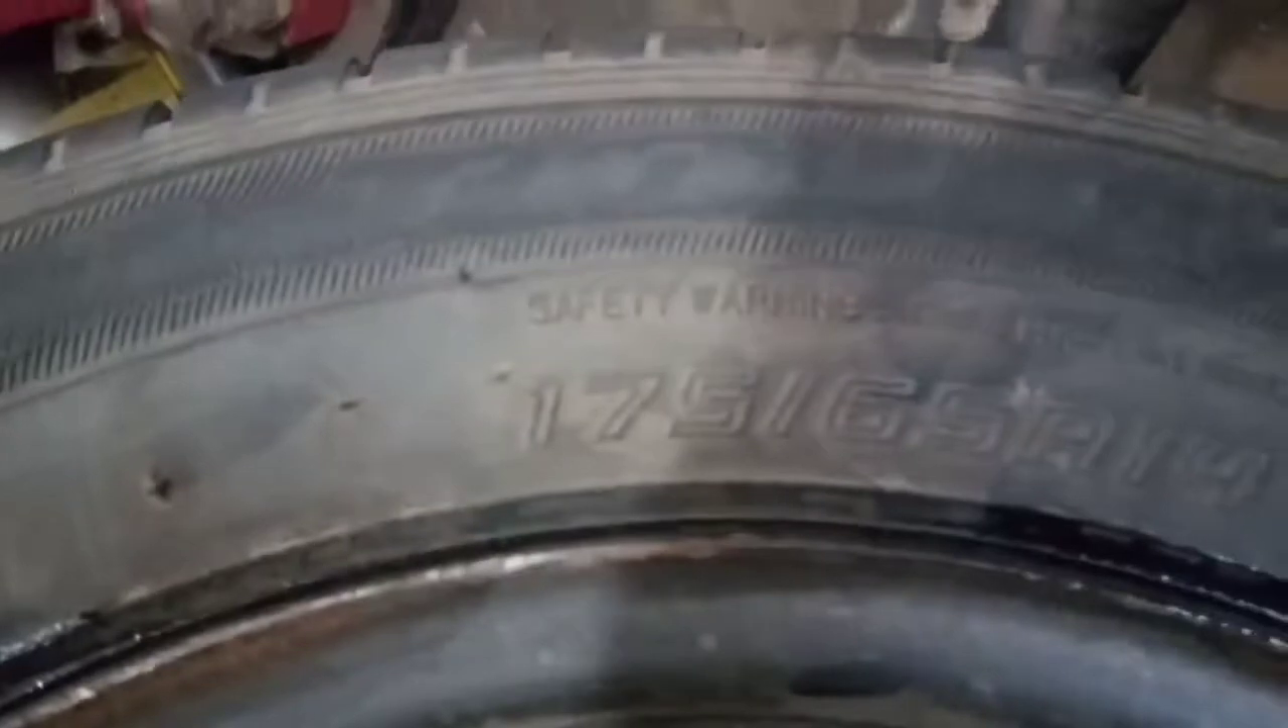Já montaram o pneu na roda.